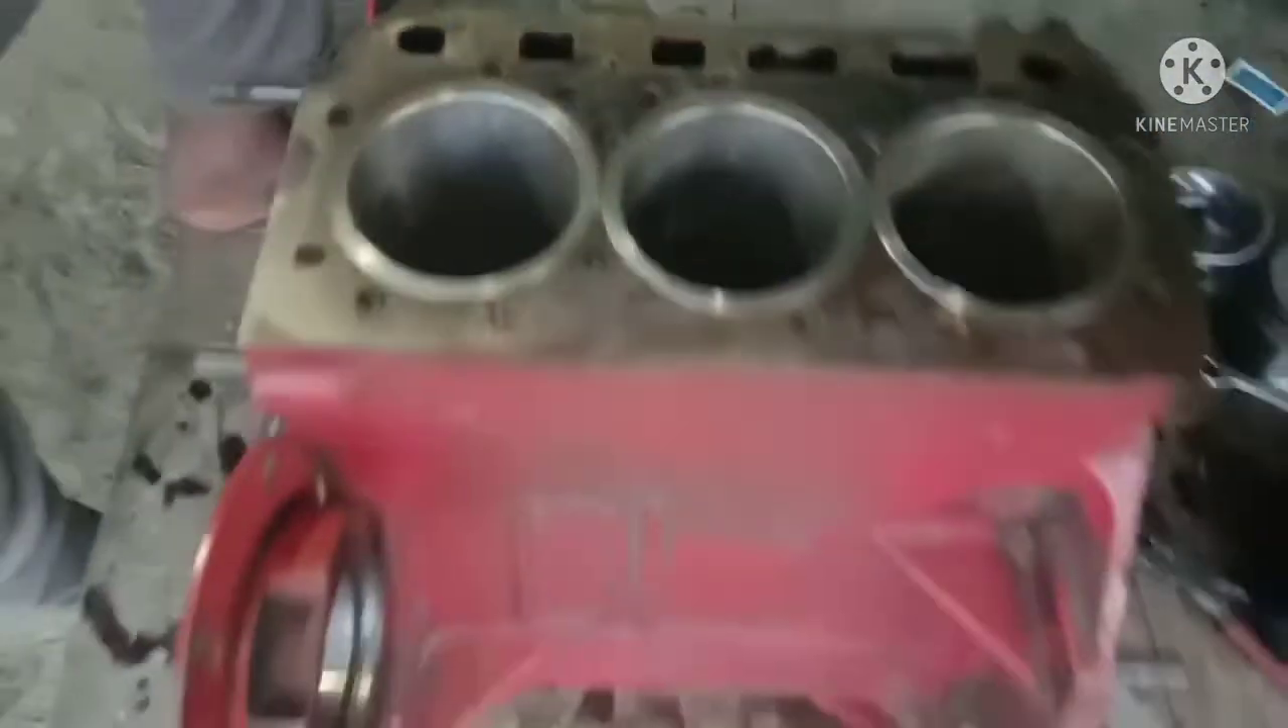इसके बाद तिनों लाइनर को मैंने कम्पलीट कर लिया है यह लाइनर डल चुका है।